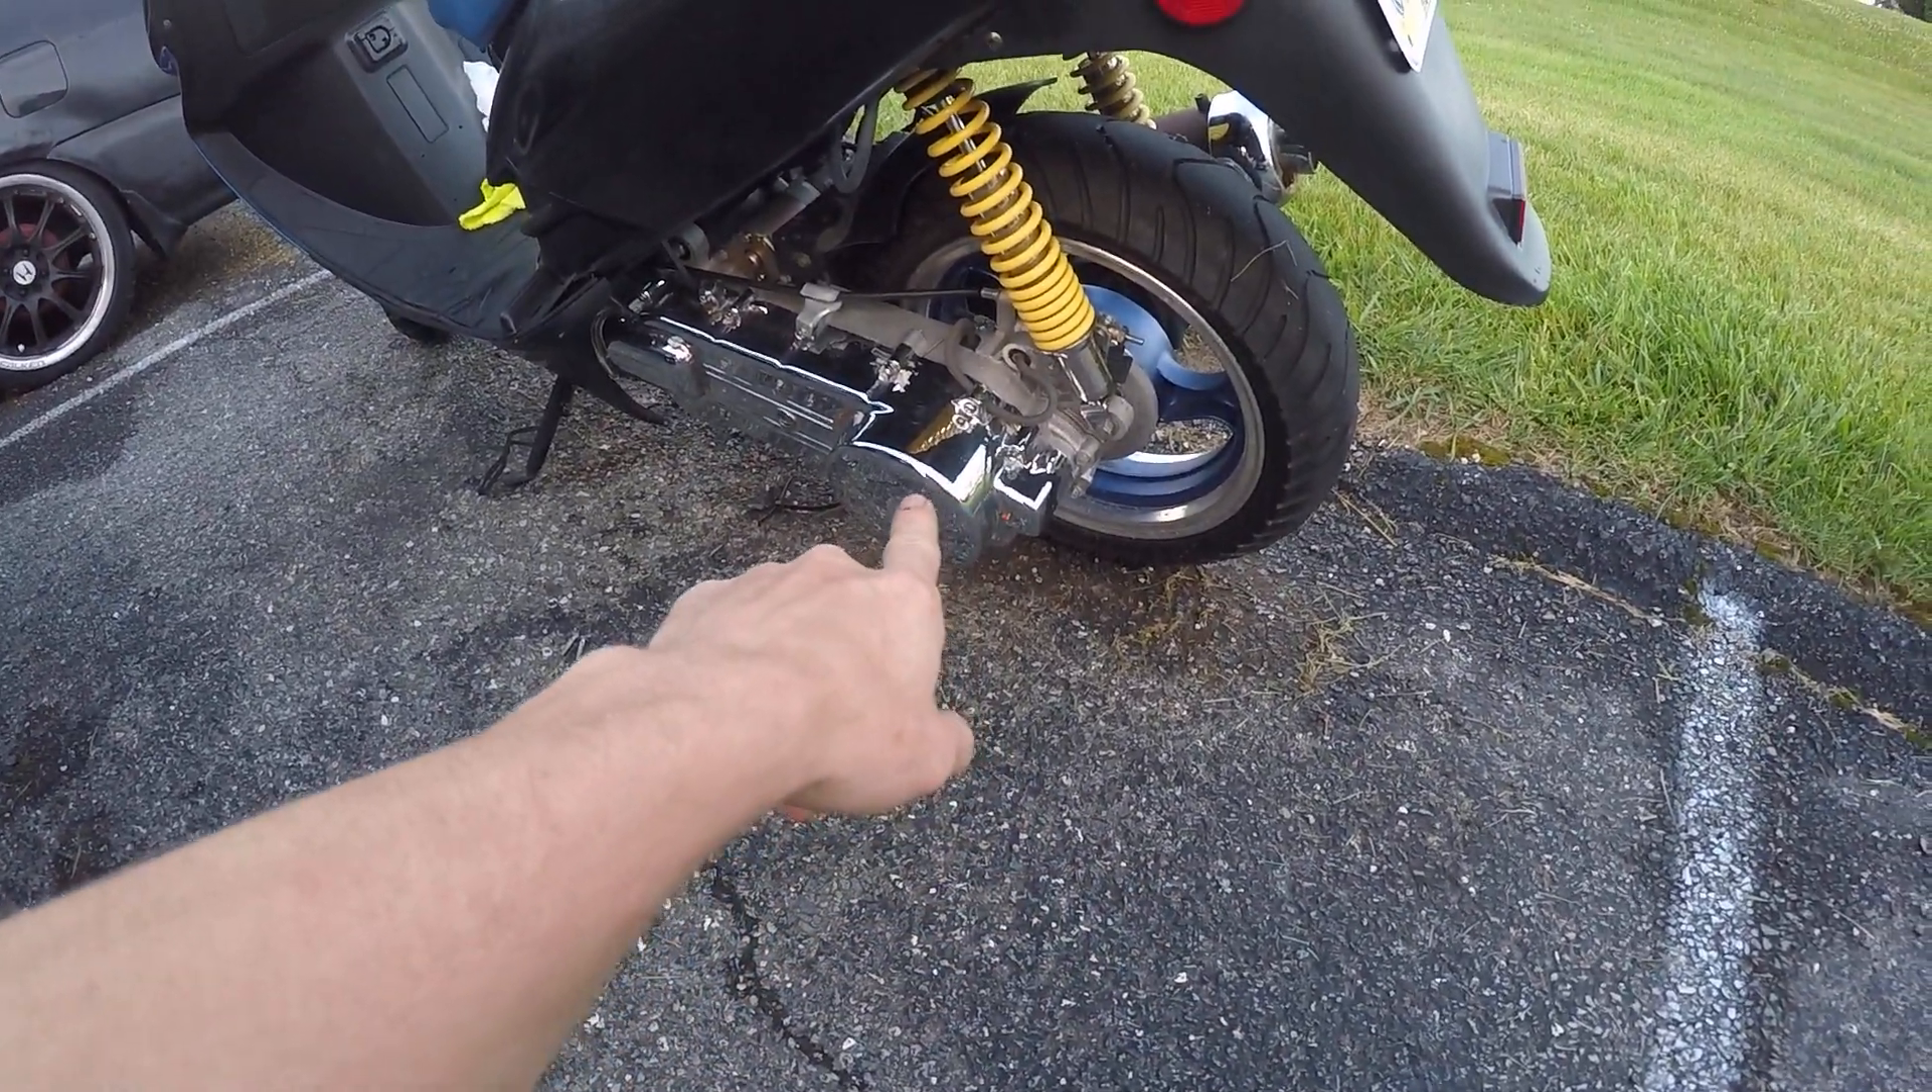I haven't popped off the CVT cover yet to see what's all going out going on in there.